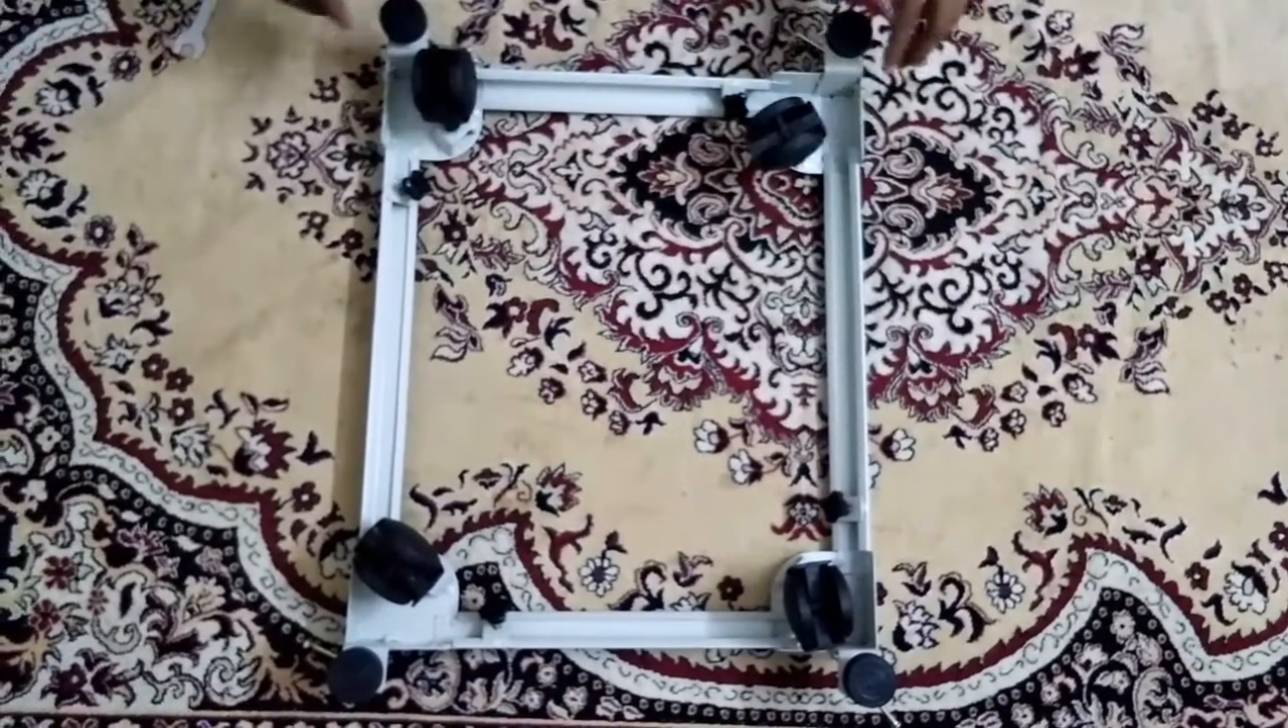तो आप देख सकते हैं यह इसके रोलर फिट हो चुके है।